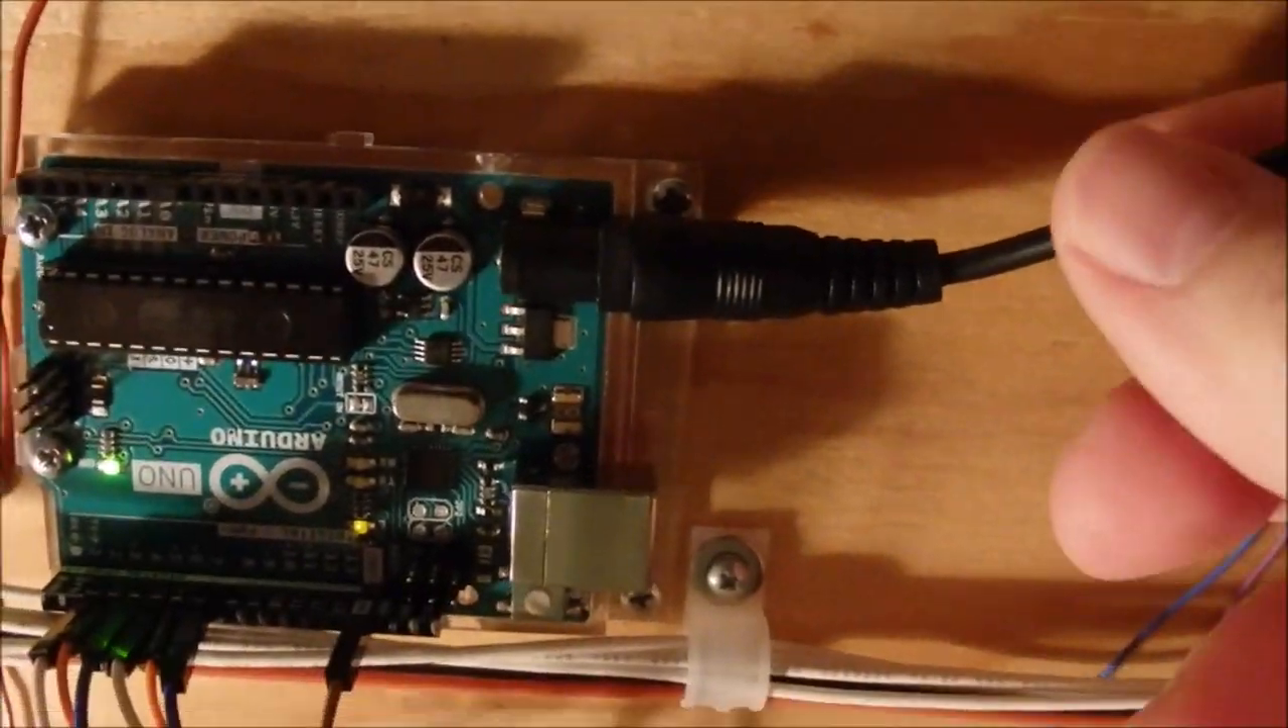I've got a nine volt power supply plugged into the arduino board.